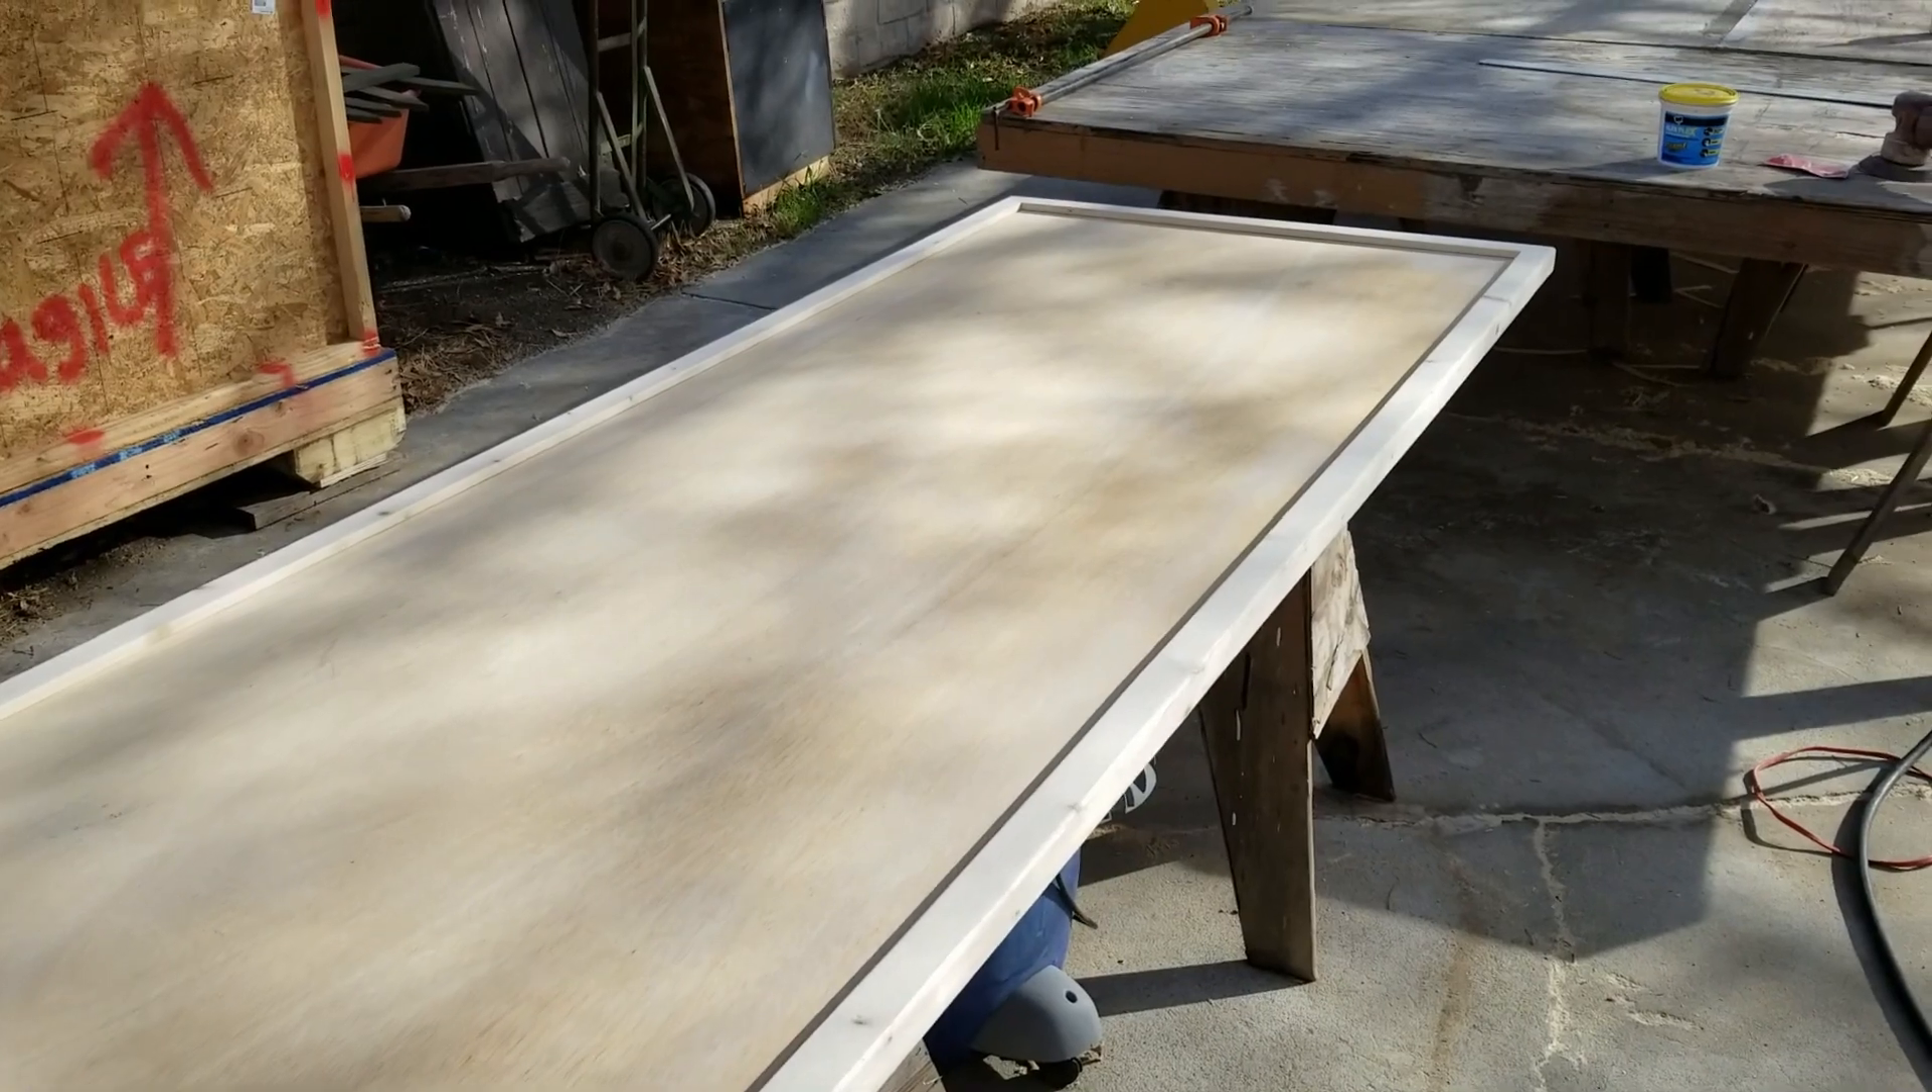Here is the finished three by eight sign it's got the frame around it all glued and shot together.